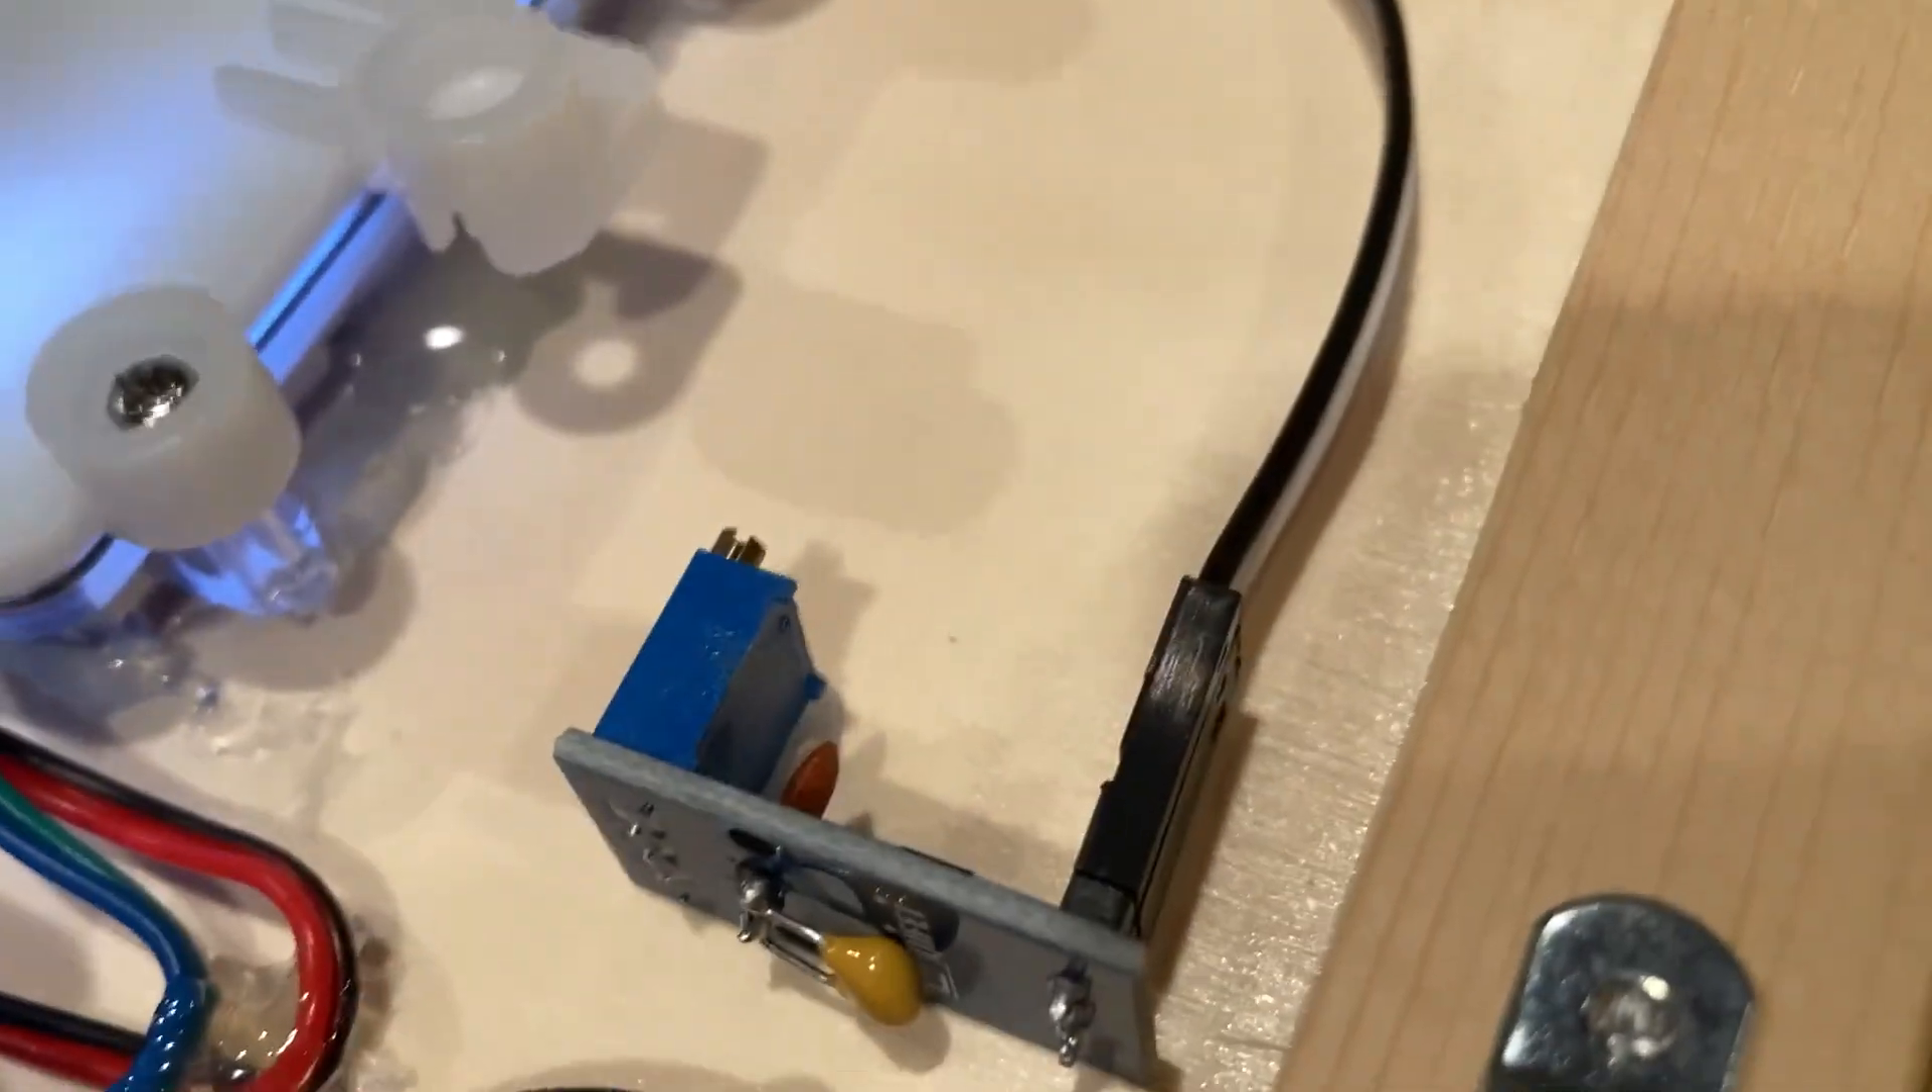And then I've soldered on that 0 .47 microfarad capacitor at the bottom of that pulse generator.